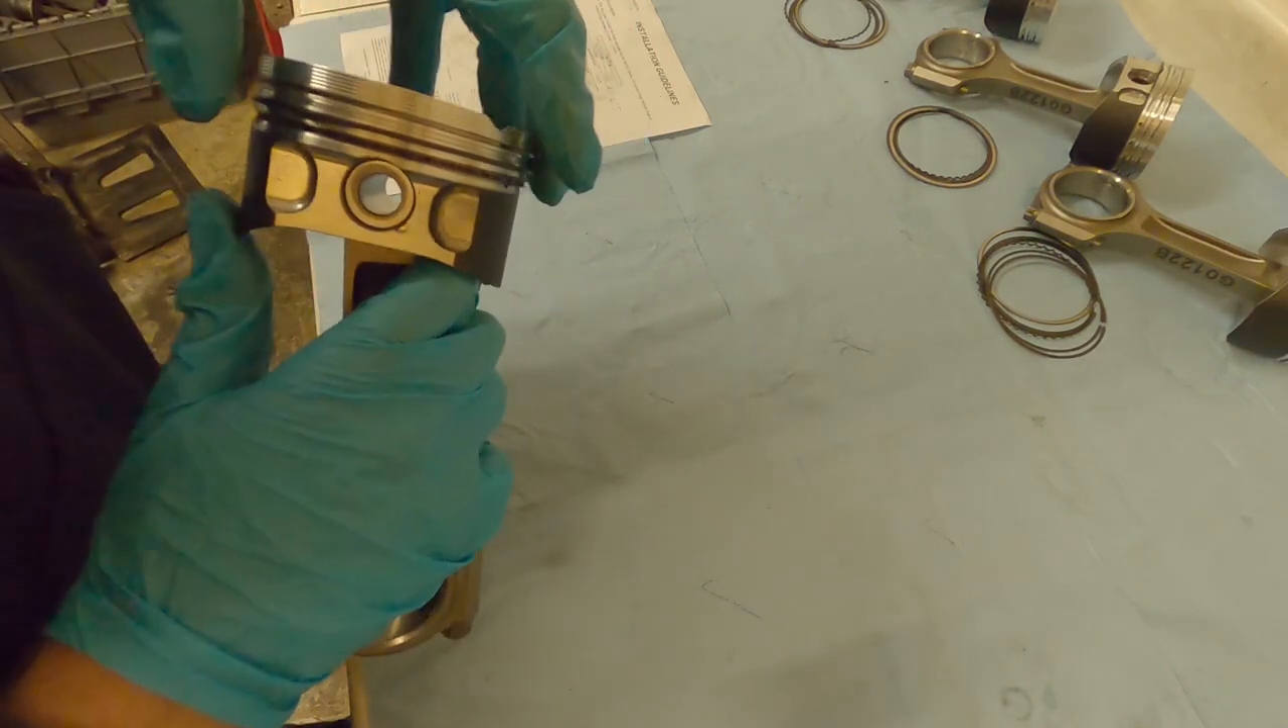So all our rings there are now installed.